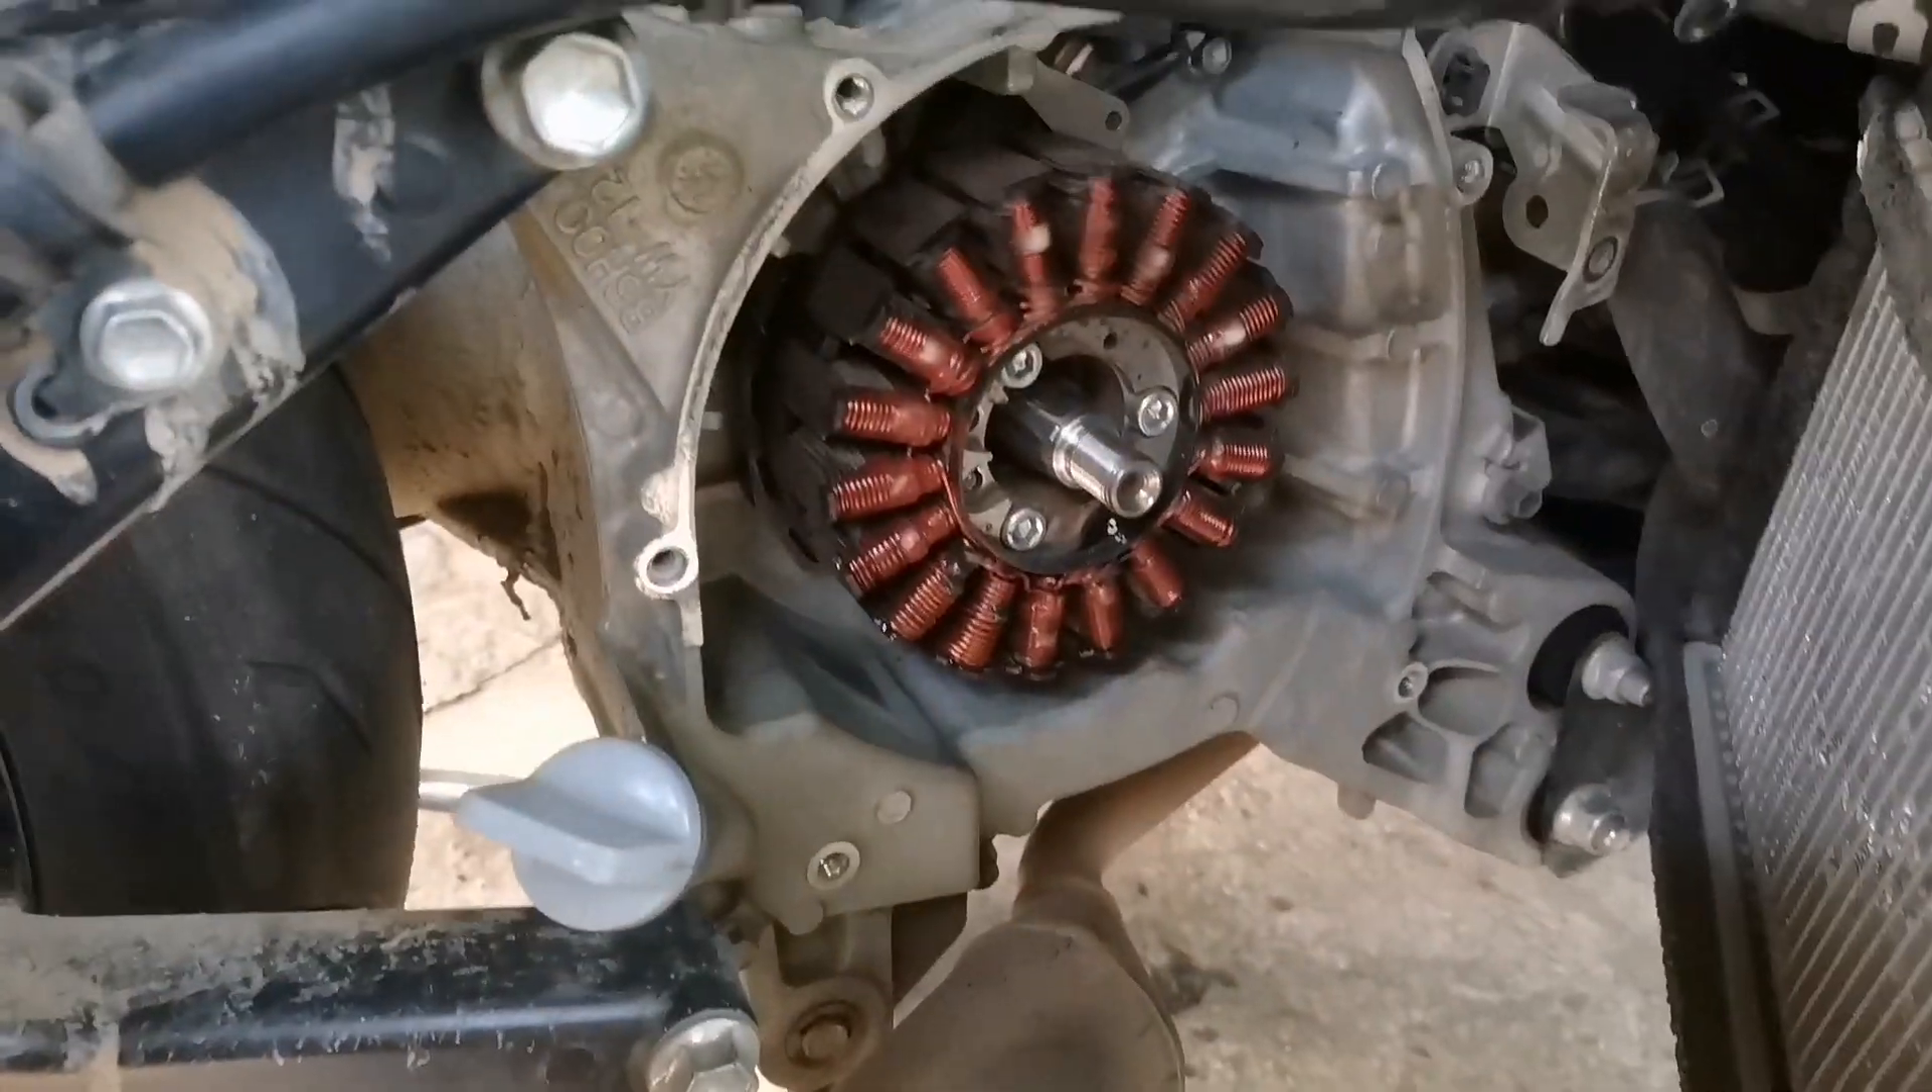So ayan na salpak na yung pinaka-stator nya.